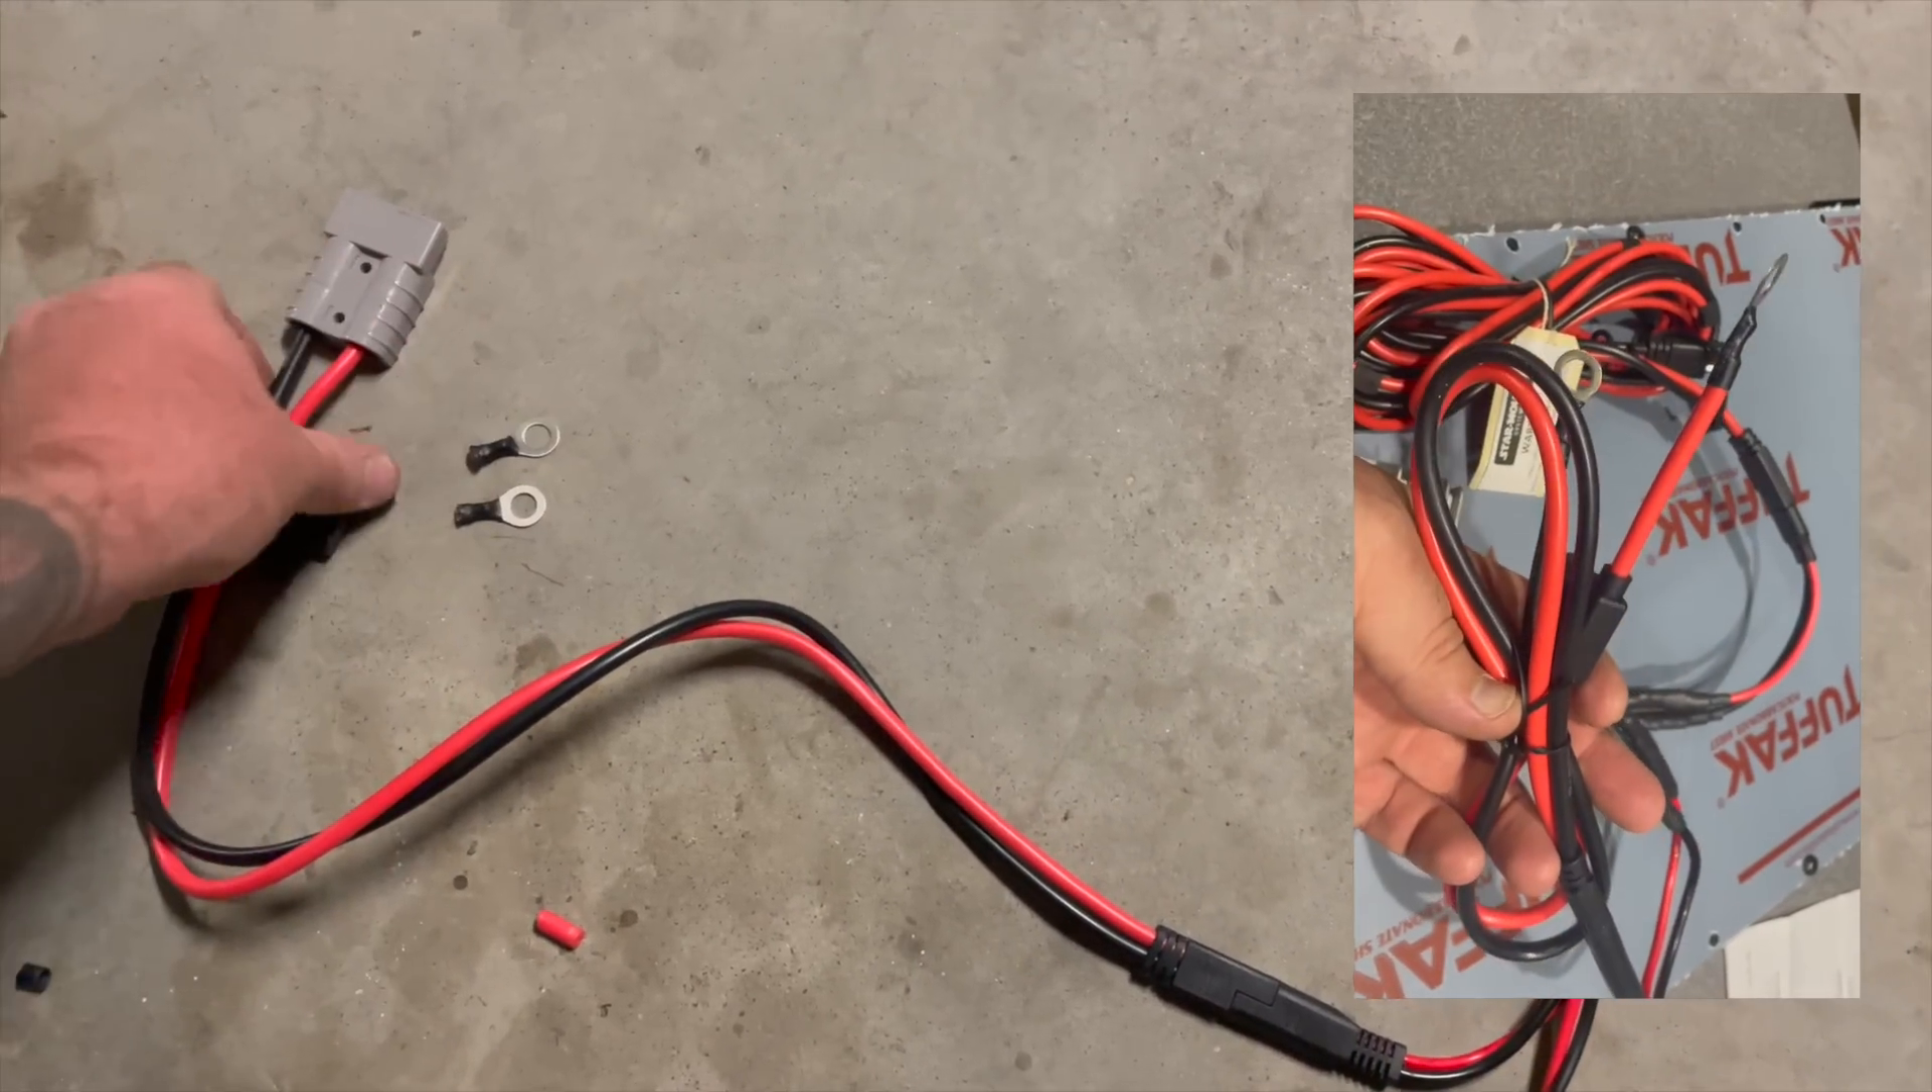I've cut the obviously the battery terminals off I've cut them off and I've fitted an Anderson plug which is way more common here in Australia.